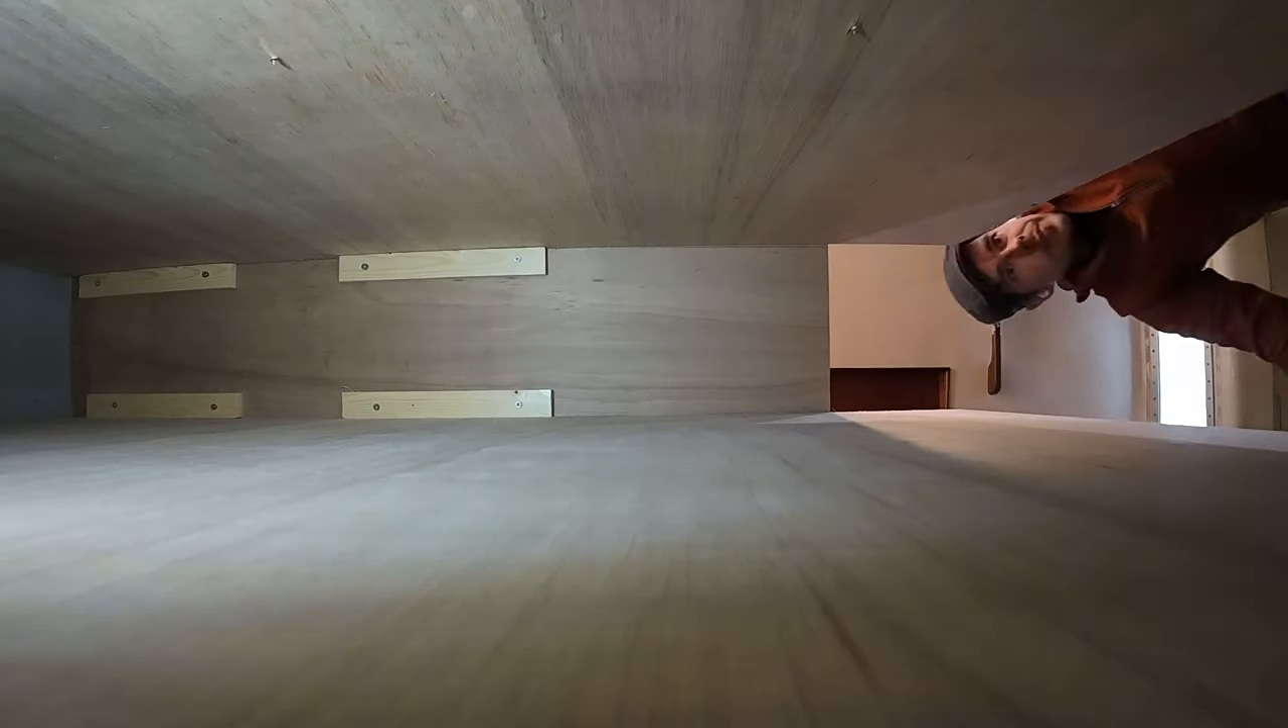I very carefully put in these guides down here. It took a couple of bits of bashing but actually they were in first time.